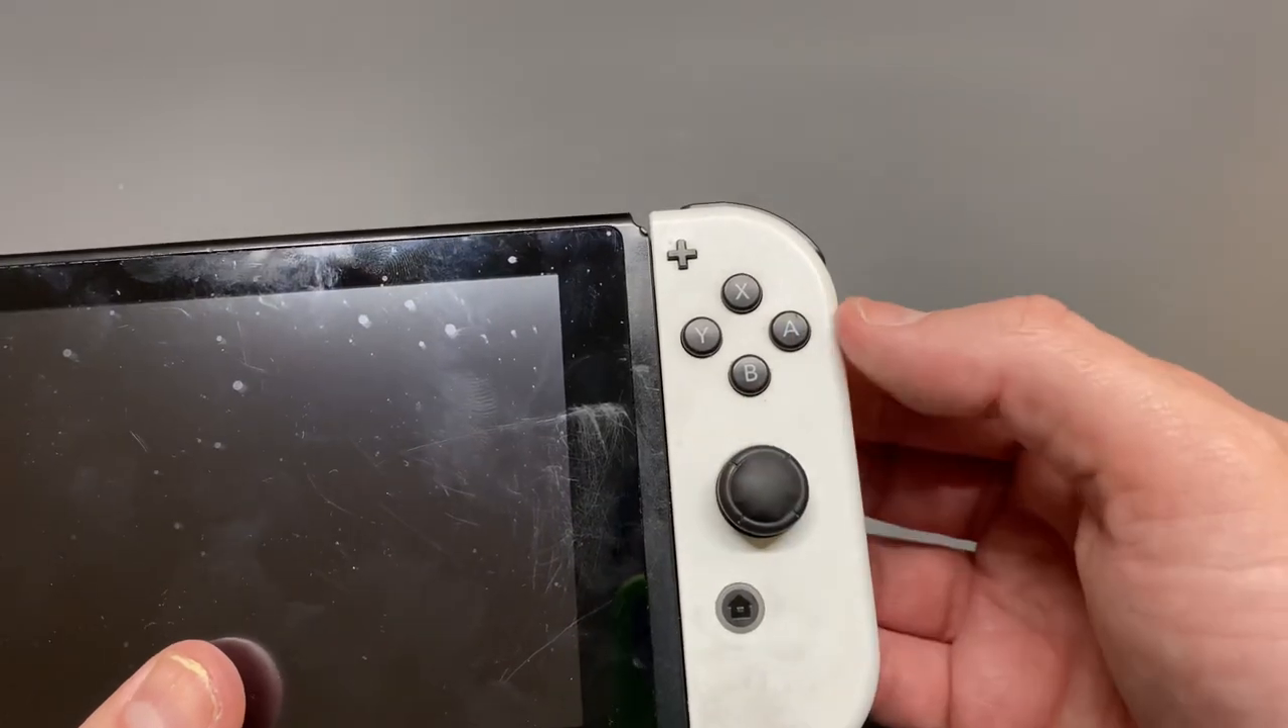Now you'll see how quick and easy that was to install it and we have basically a brand new thumb grip installed.